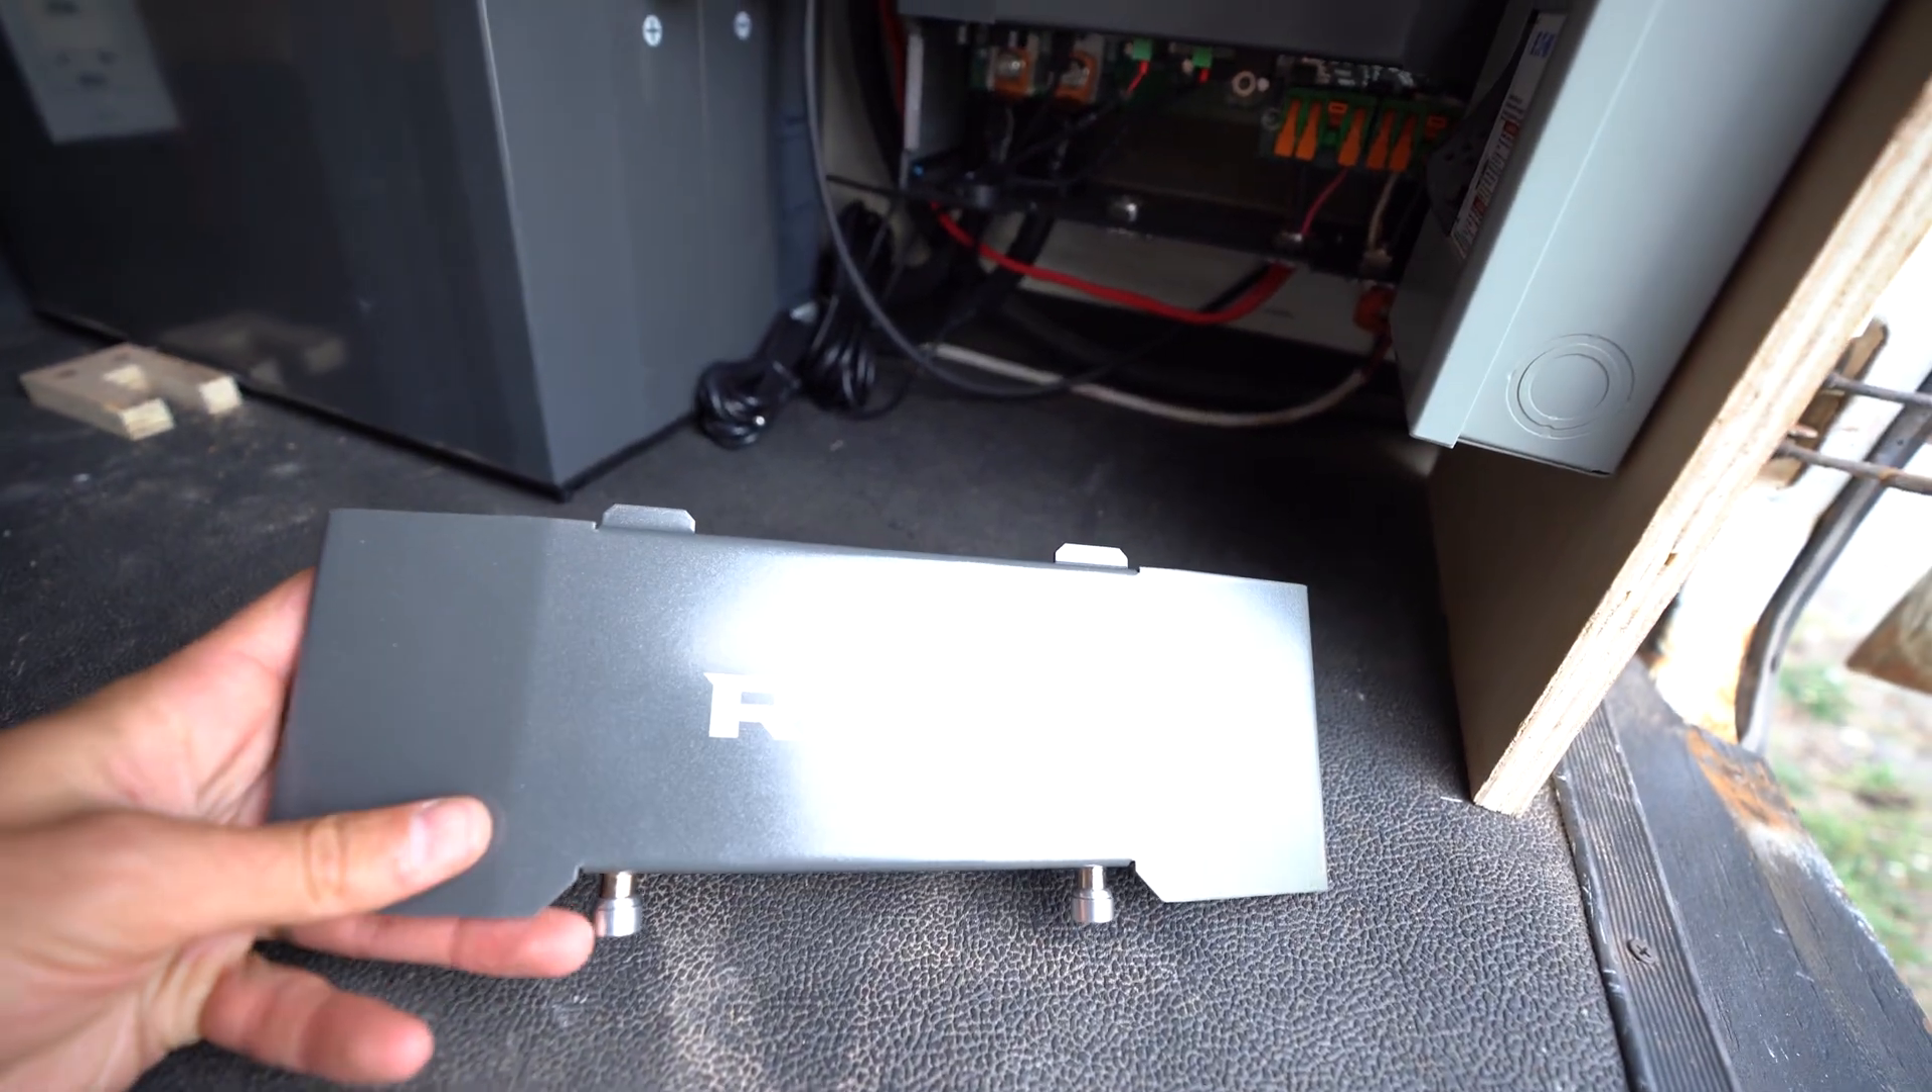I've already popped the cover off here.